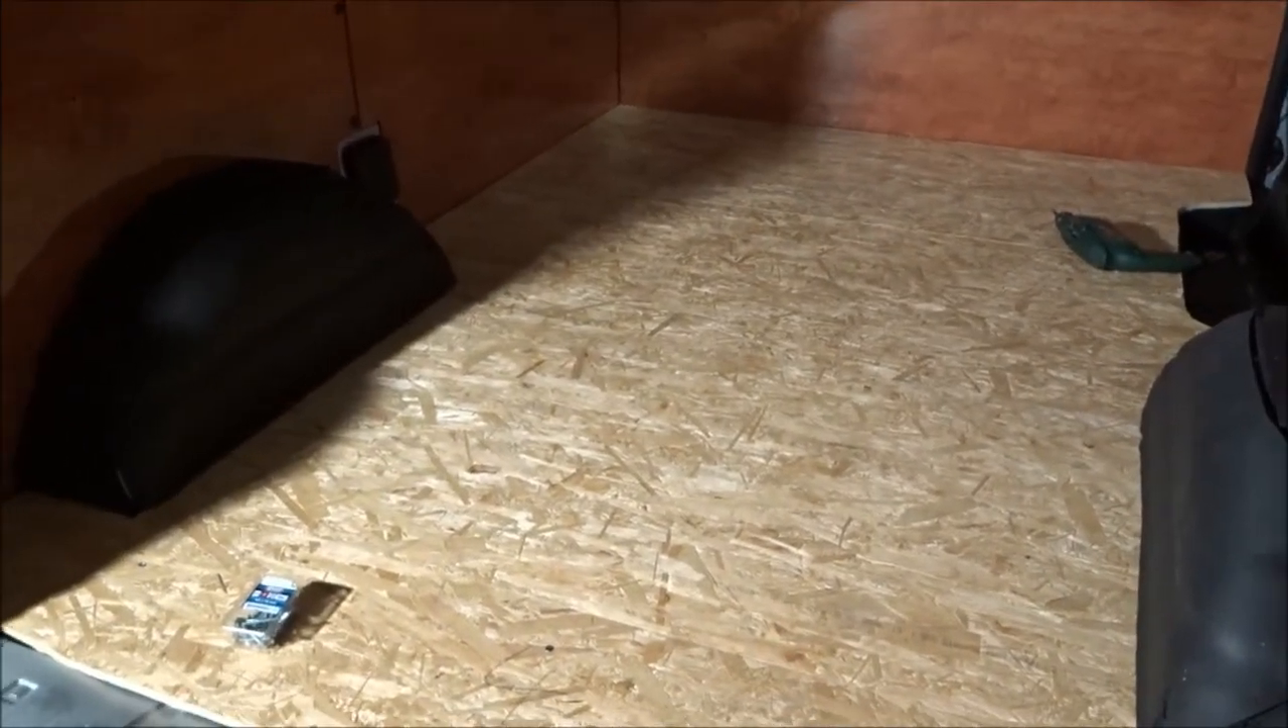Der Boden ist drin. Er ist verschraubt mit 4,8 x 45 mm Schrauben.